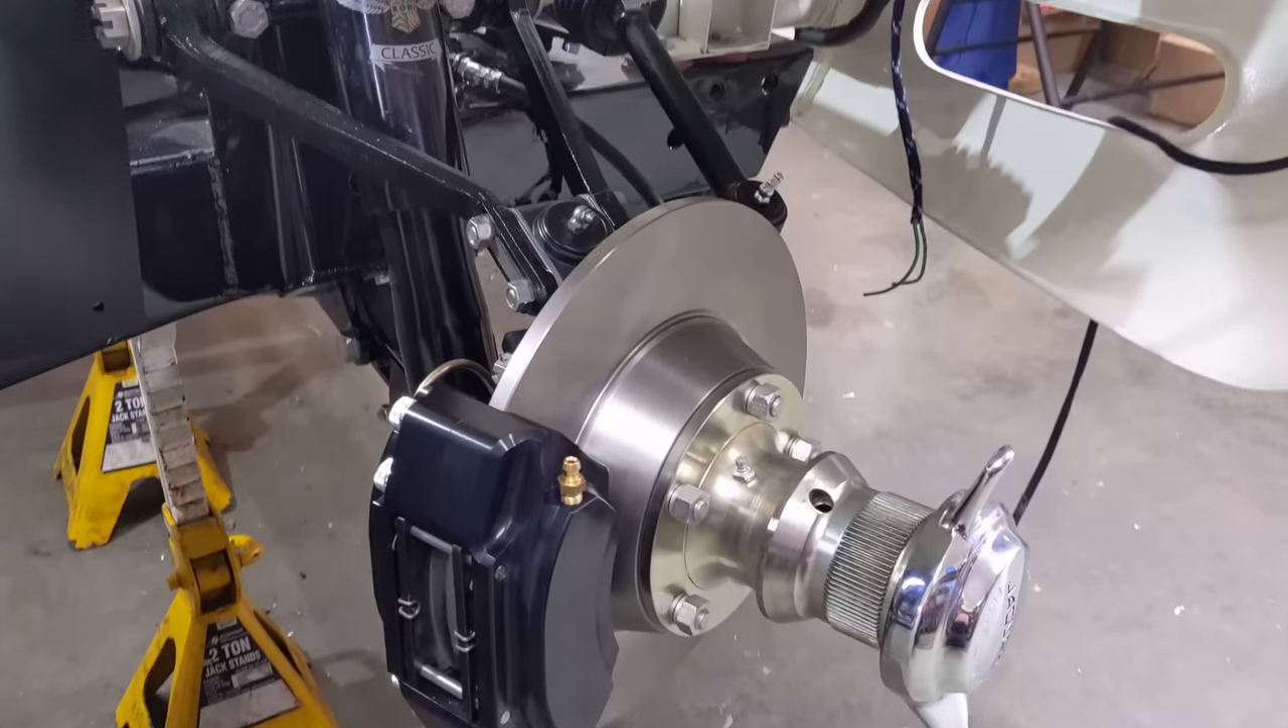Look at that got those four piston calipers fully installed.